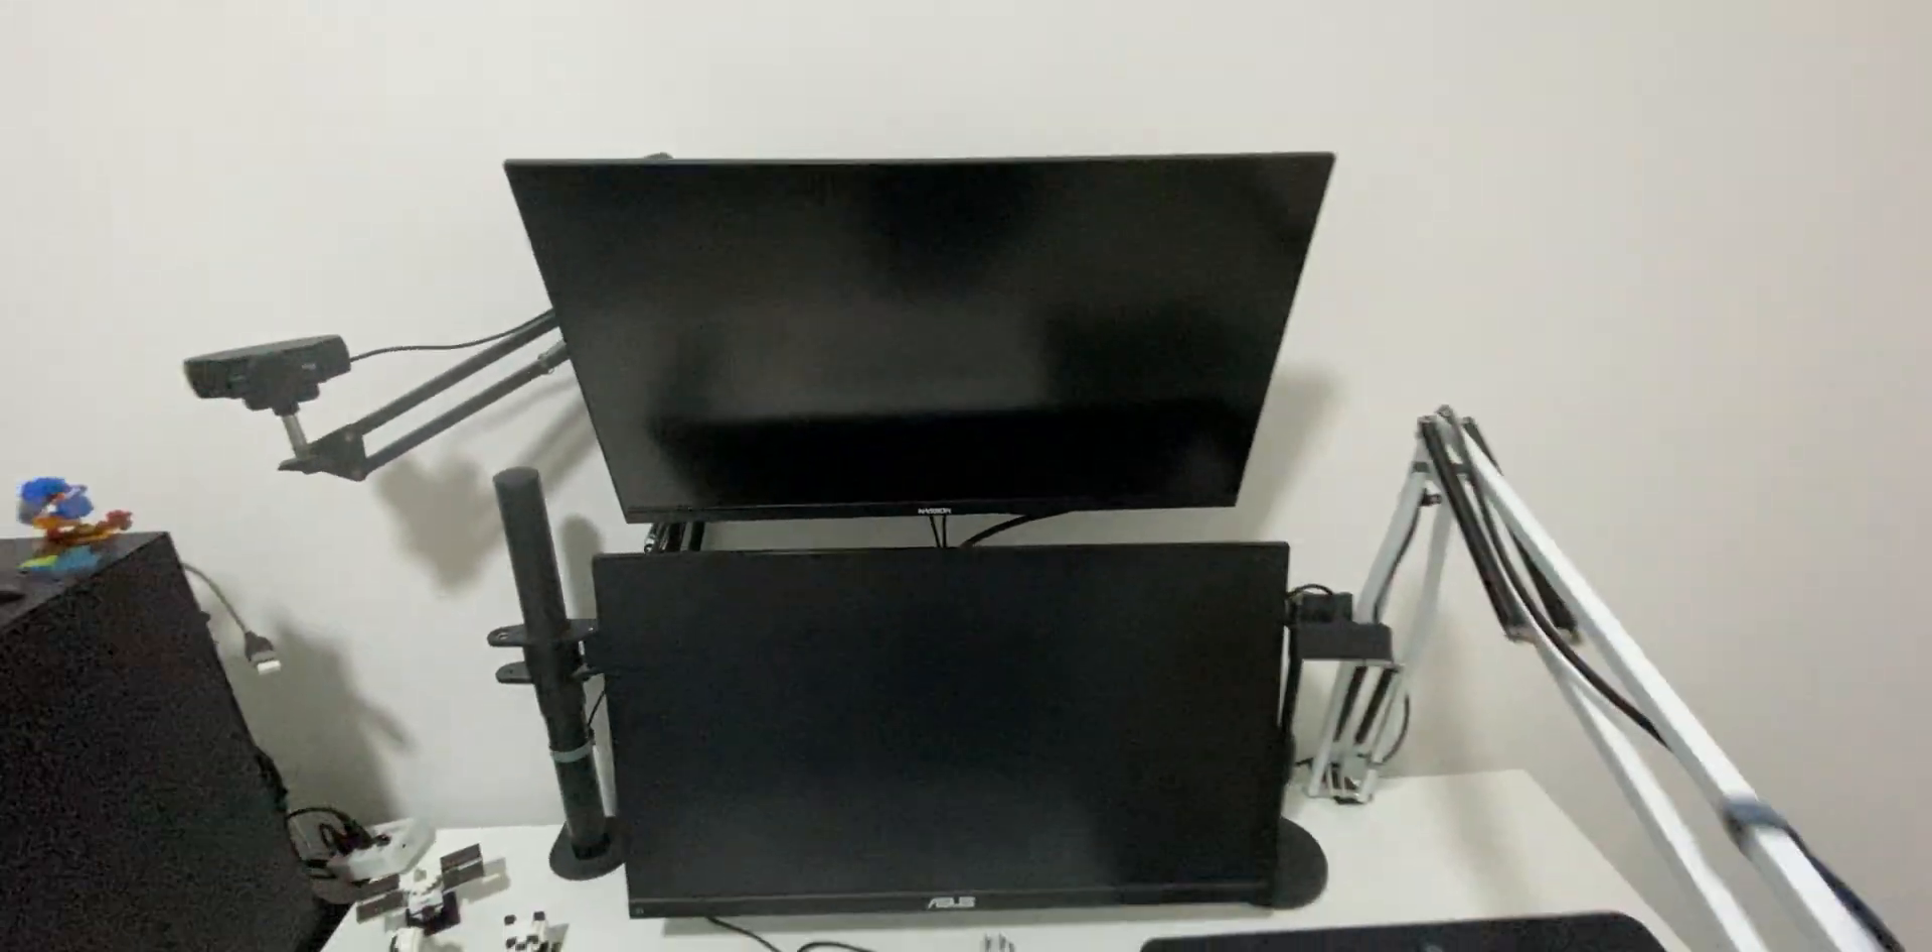This stack monitor, although great, they're not really aligned because there's a big gap so it doesn't really look too well.